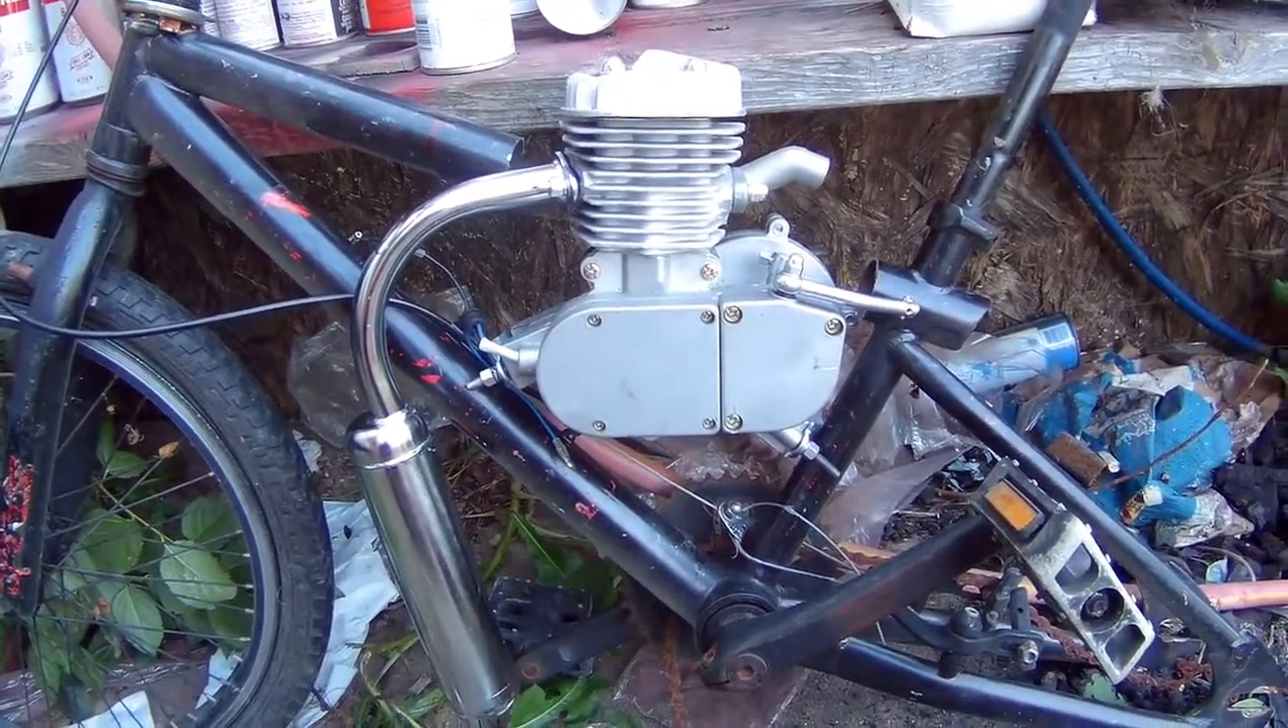As you guys can see the engine fits in there perfect now.